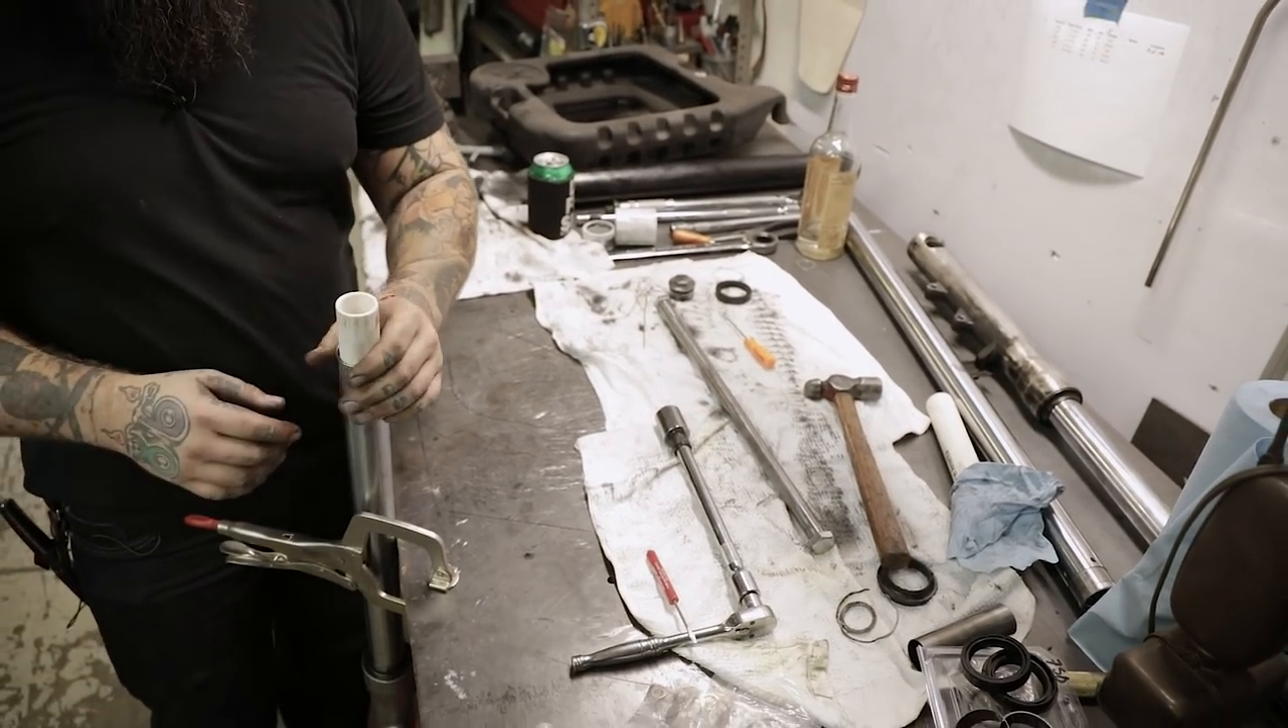And this is actually the fork spacer. And you can see it sticks out. That's because you've got to compress it first to get the fork cap on.